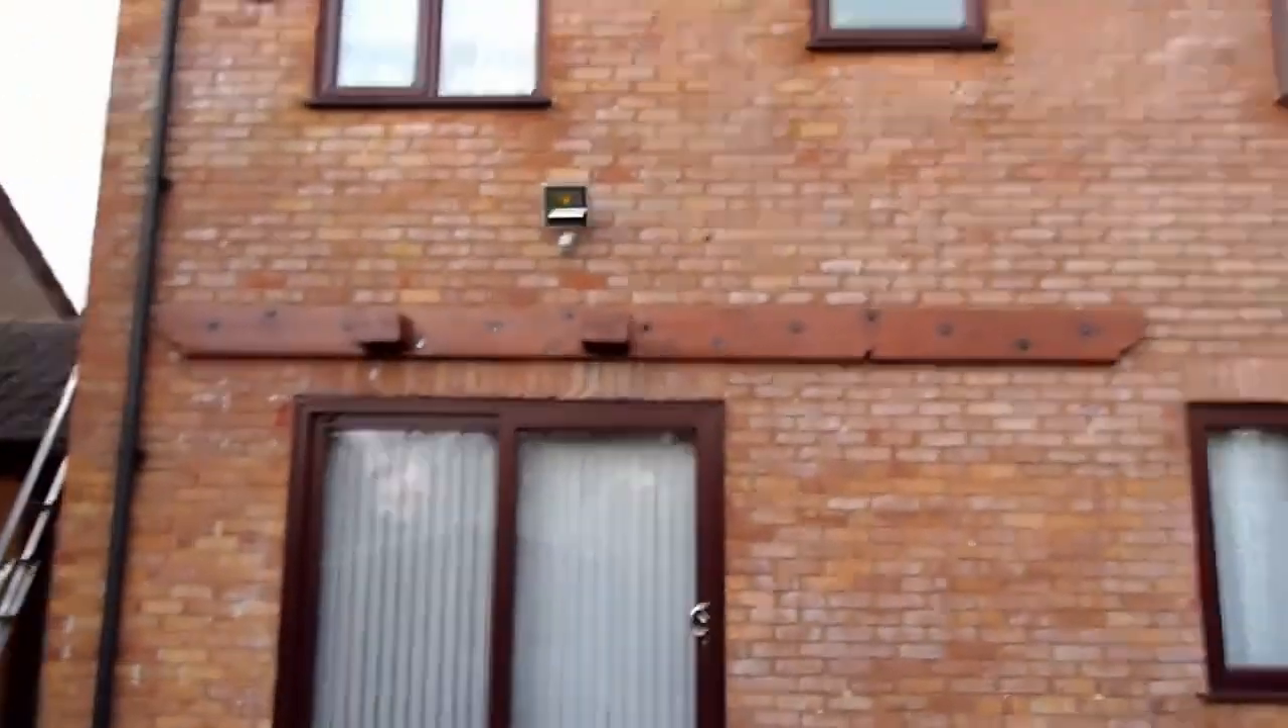So, that's the first piece of the girder attached onto the wall. And it looks really nice now.